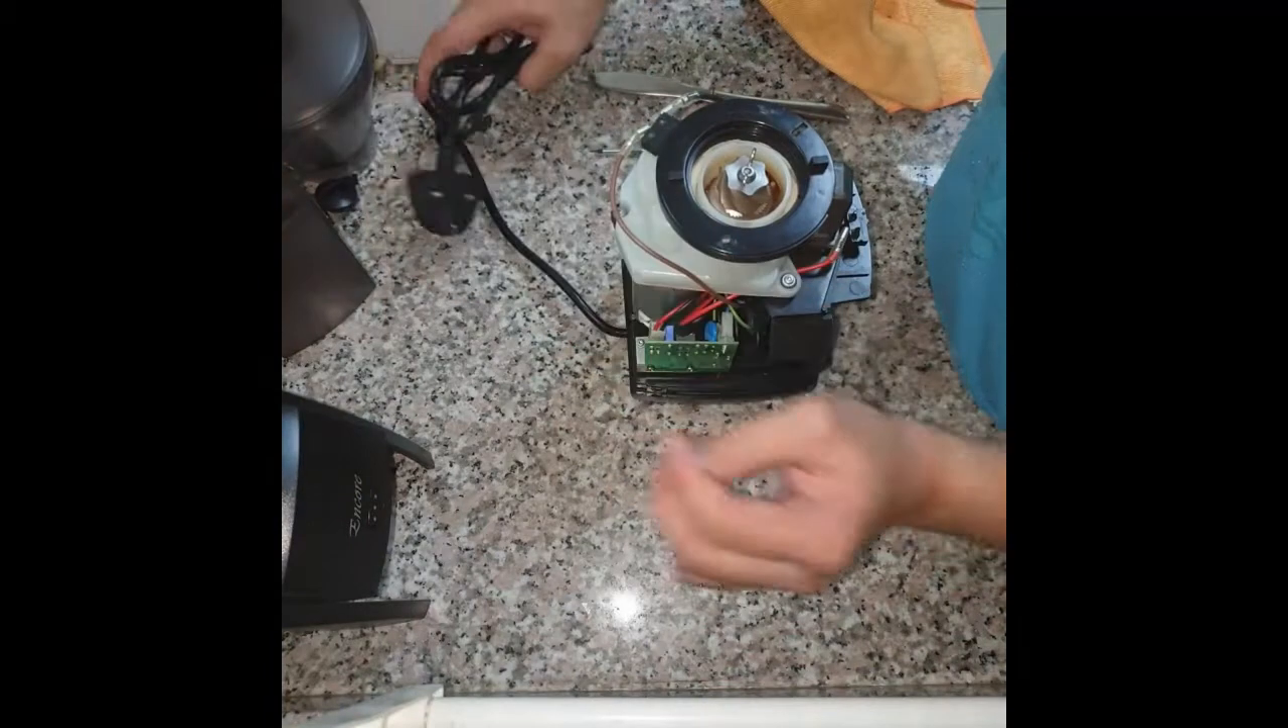Then right there we took off the cover of the grinder.